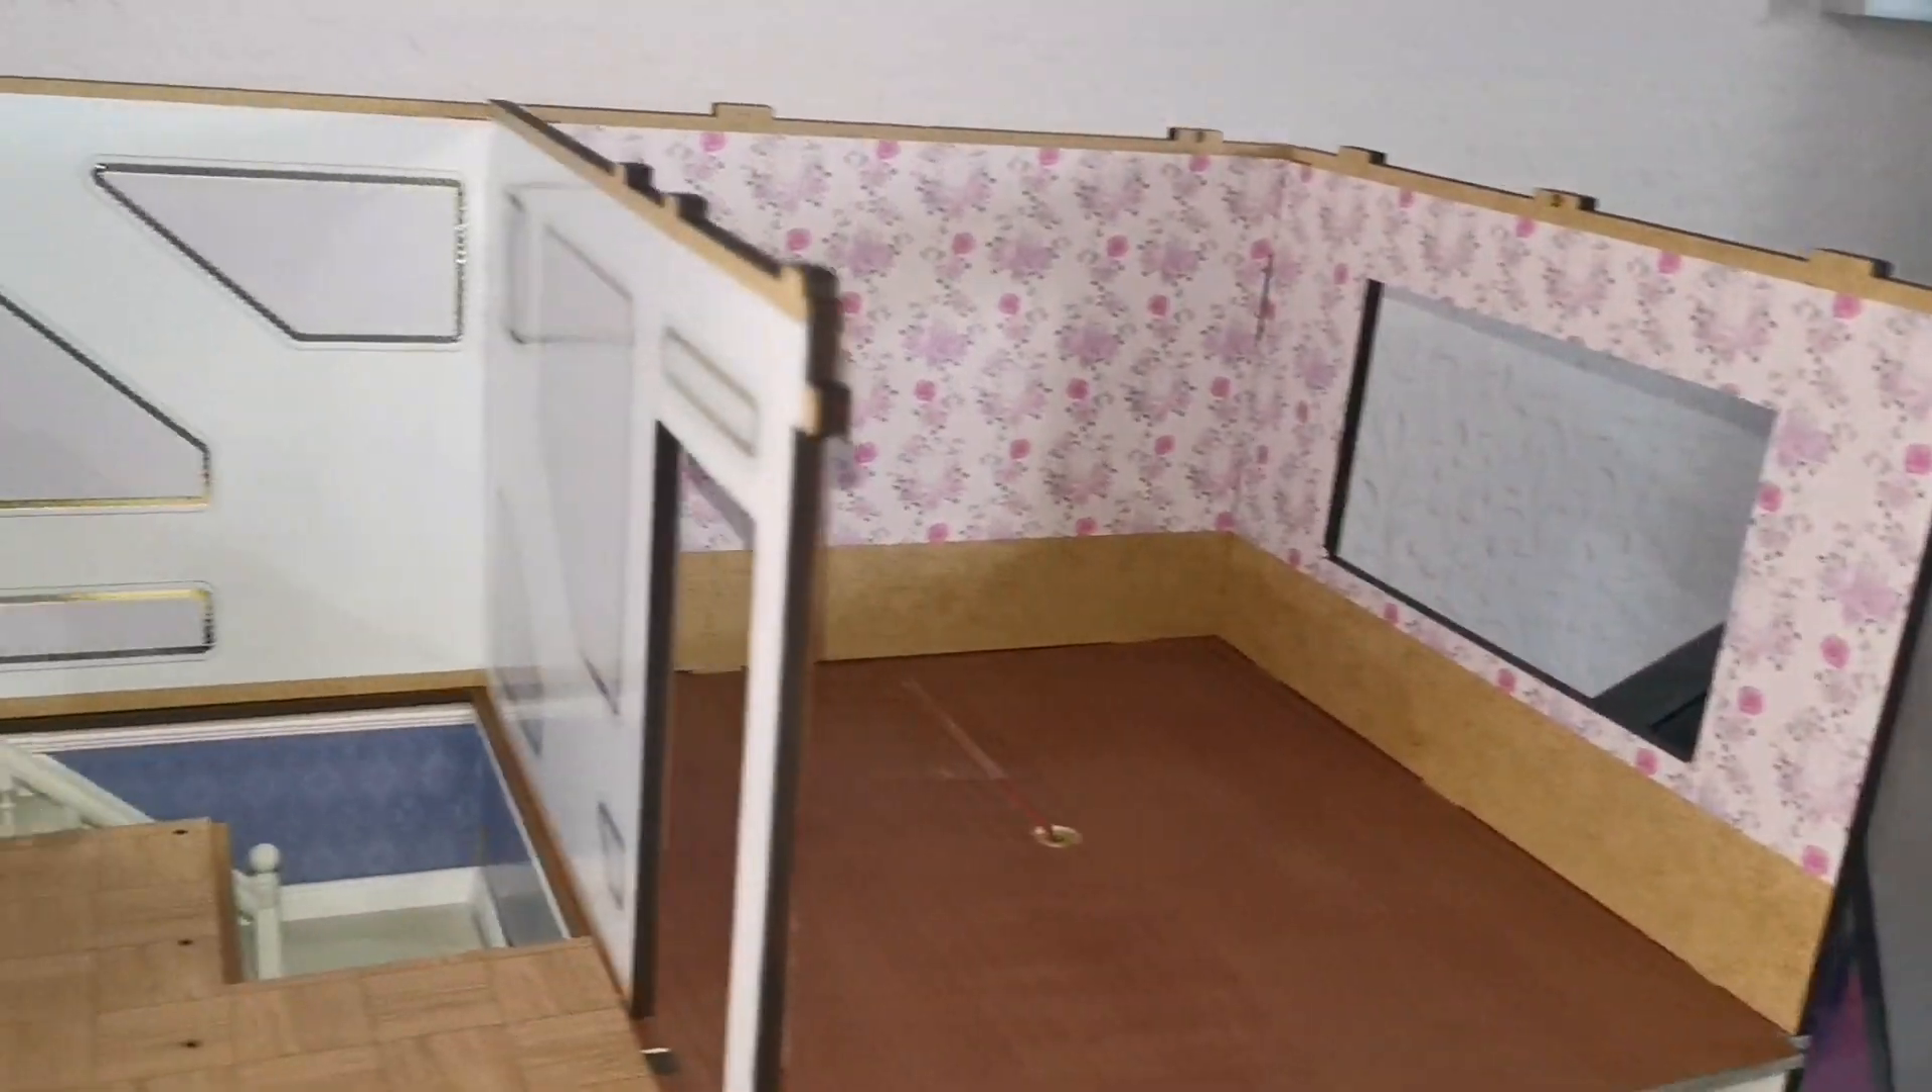So we now have the second floor With all the walls in place.